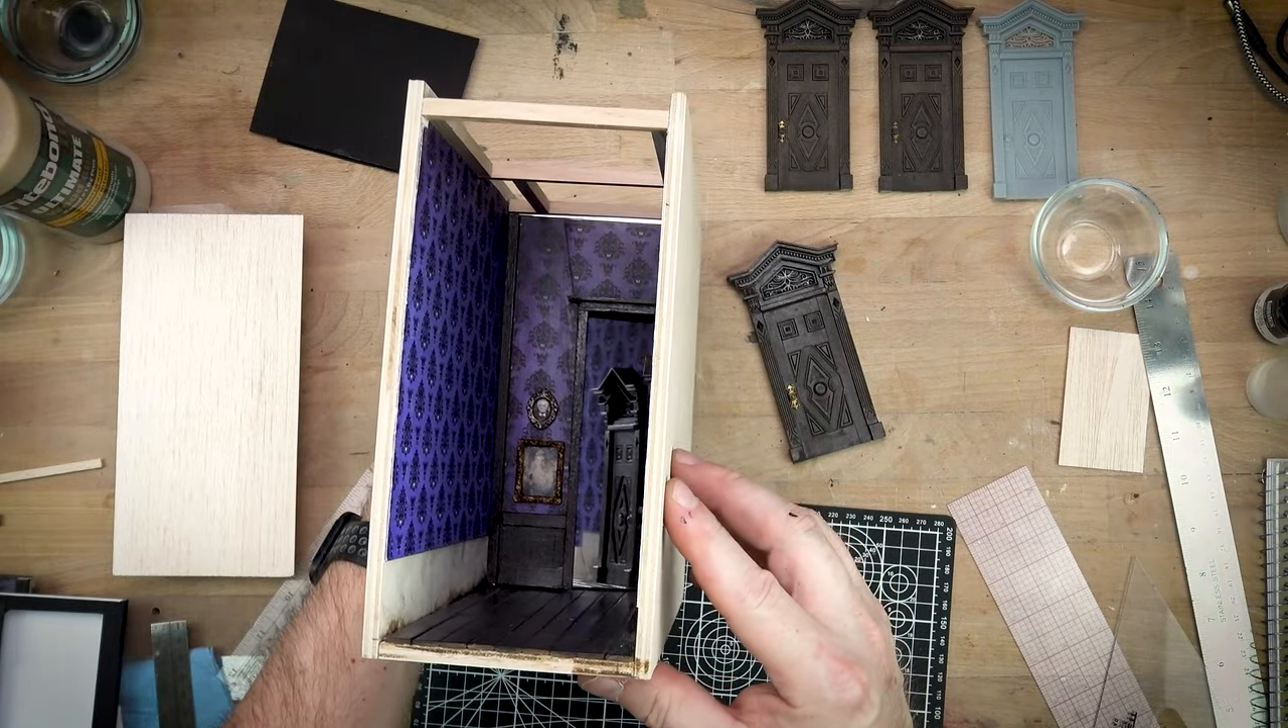I'm always a little nervous to start final assembly but here is the back wall in place.